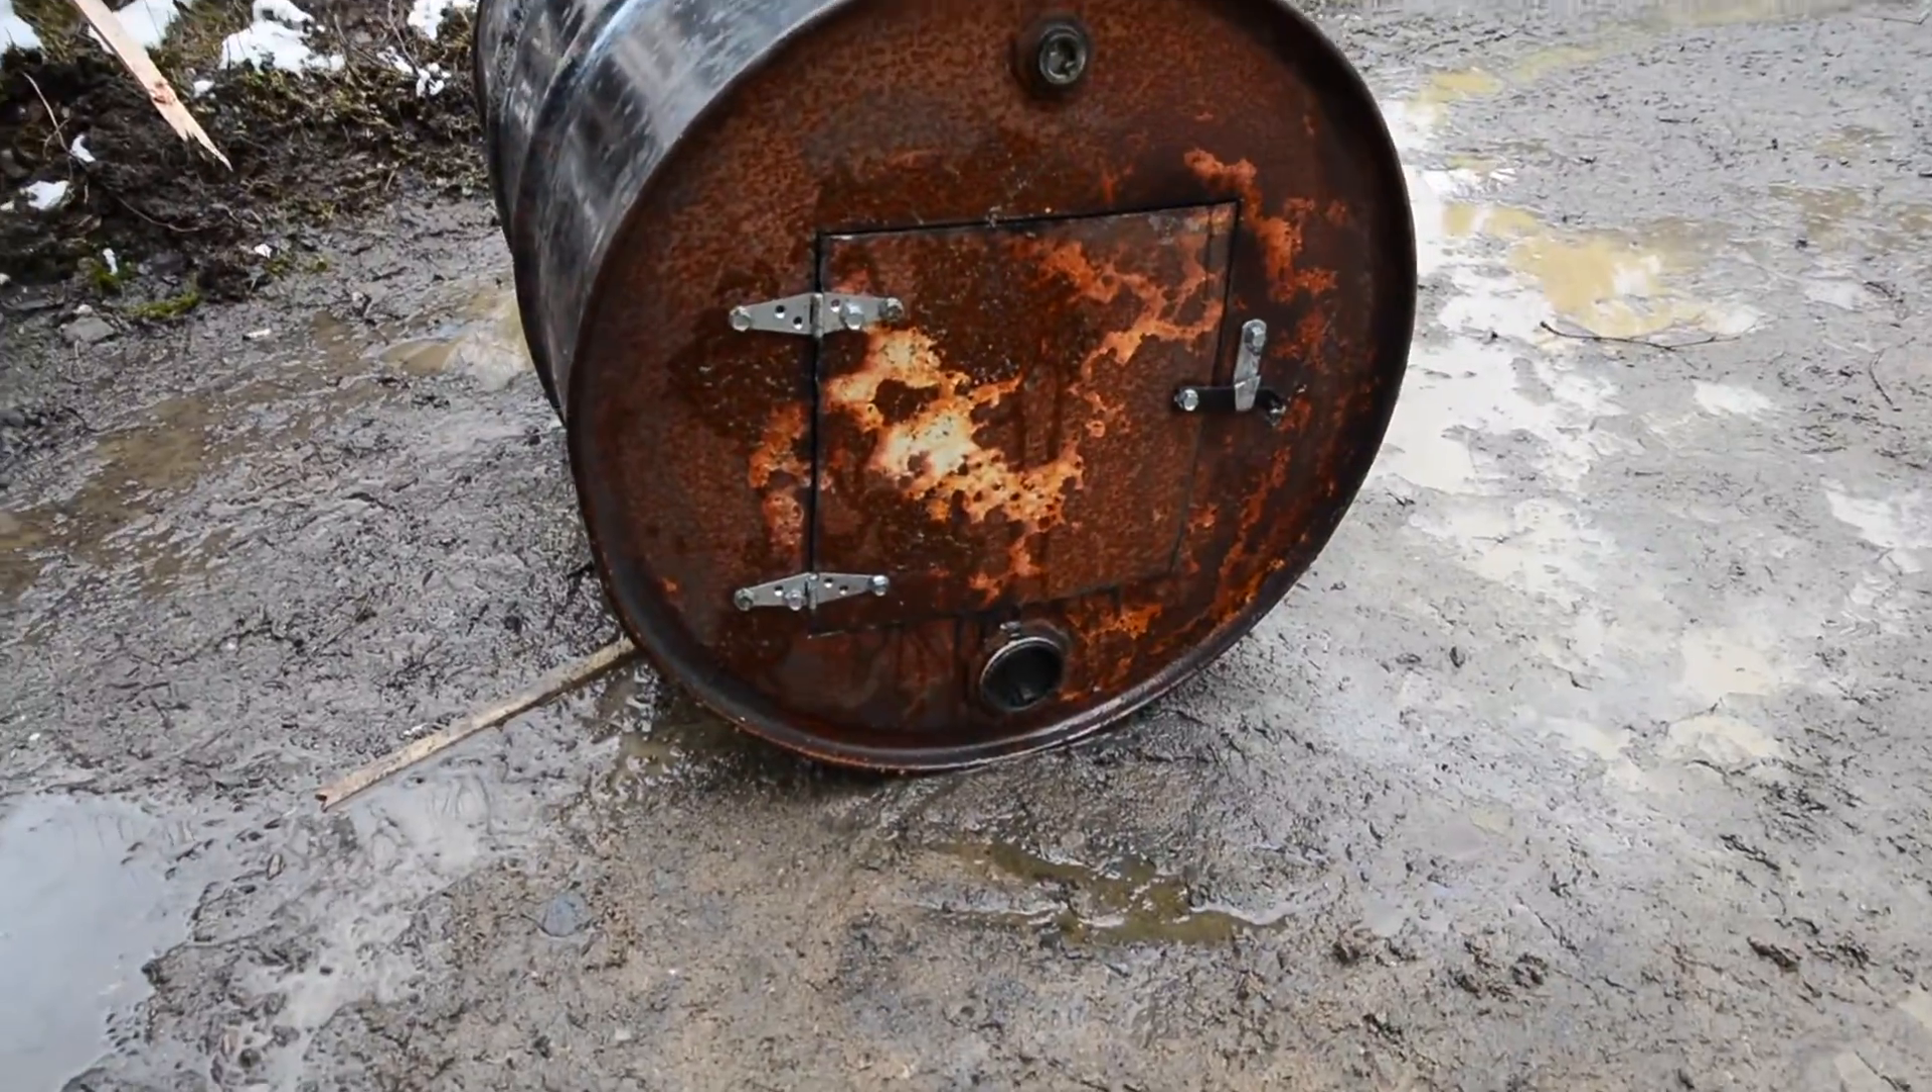Ladies and gentlemen i present on to you the finished sap boiler so you can see it's complete with a door and a latch.